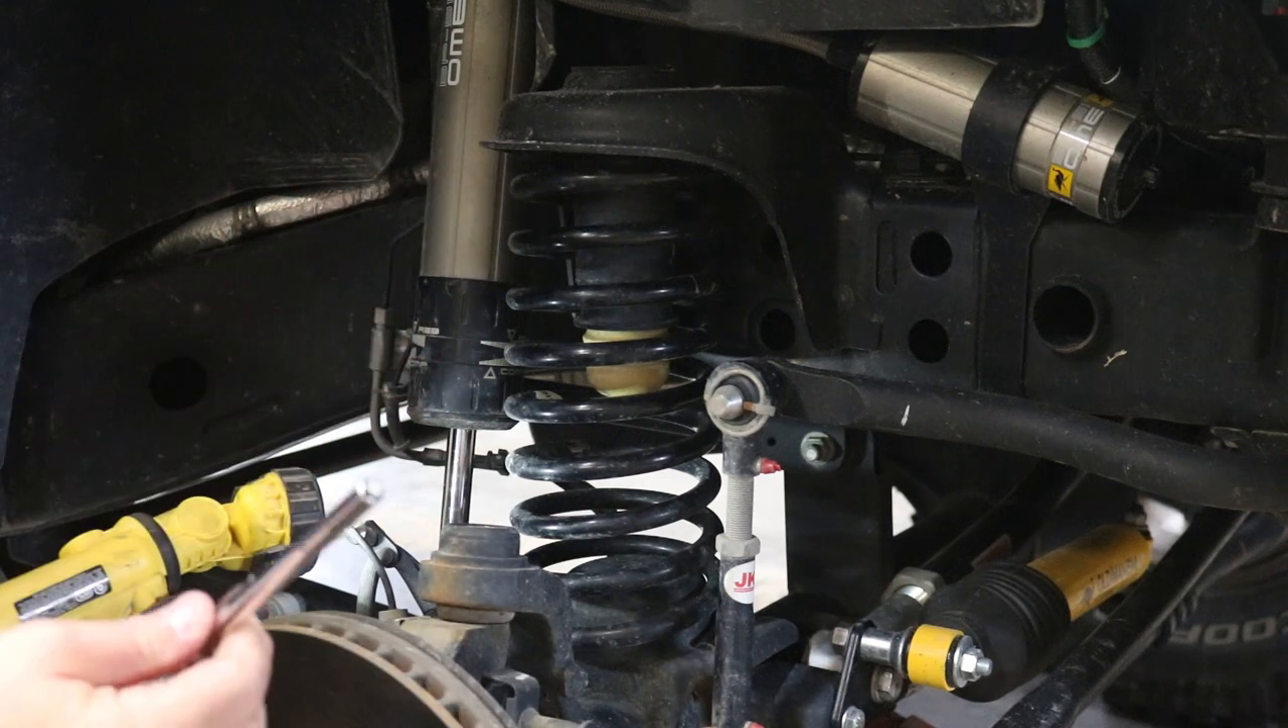So we see you've got your coil spring in place.